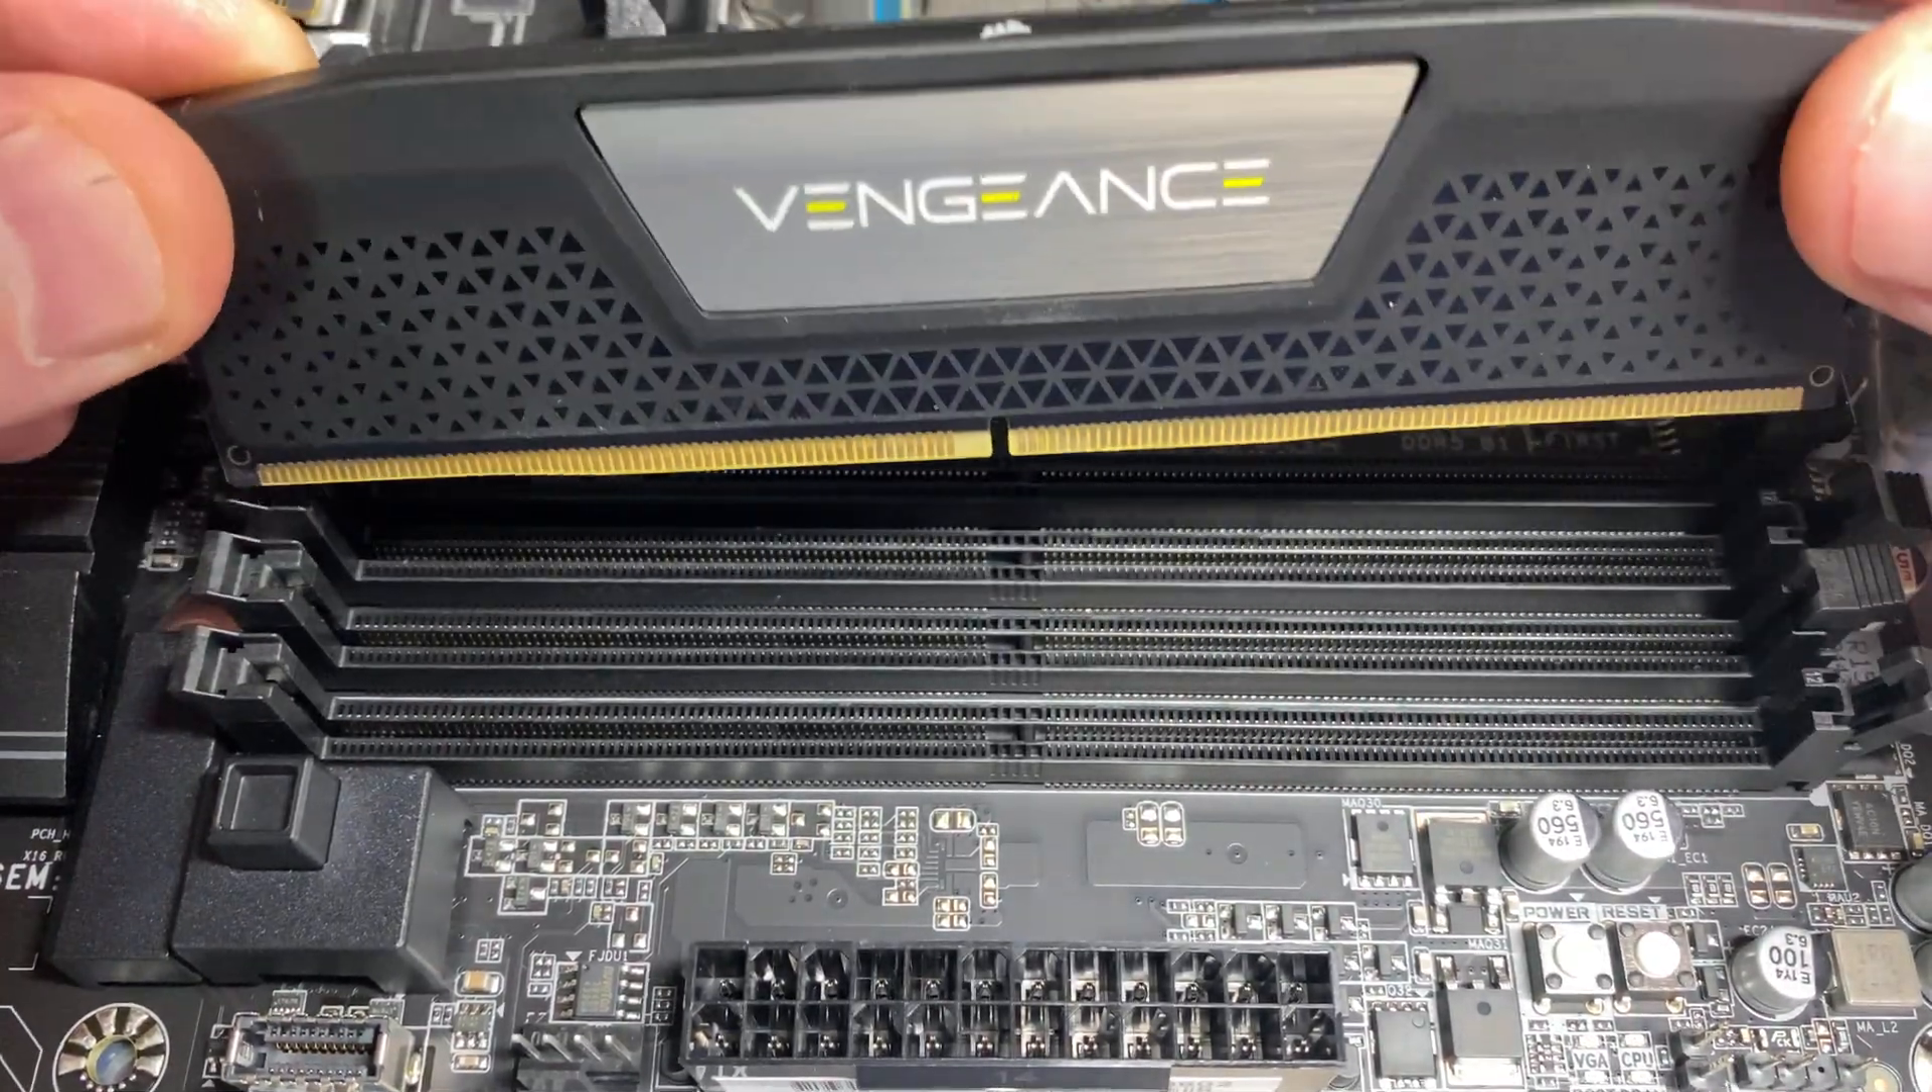You can see that this slot lines up with the slot in the actual sim slot.